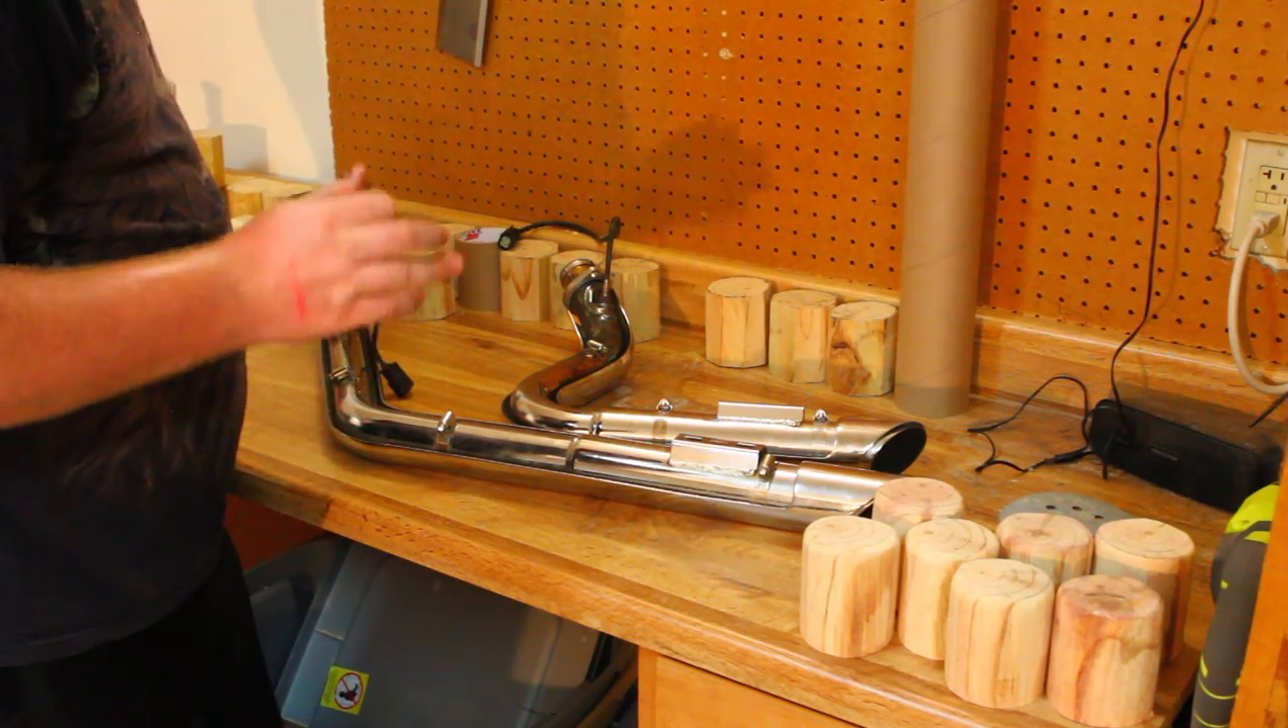Alright now we have the pipes off.